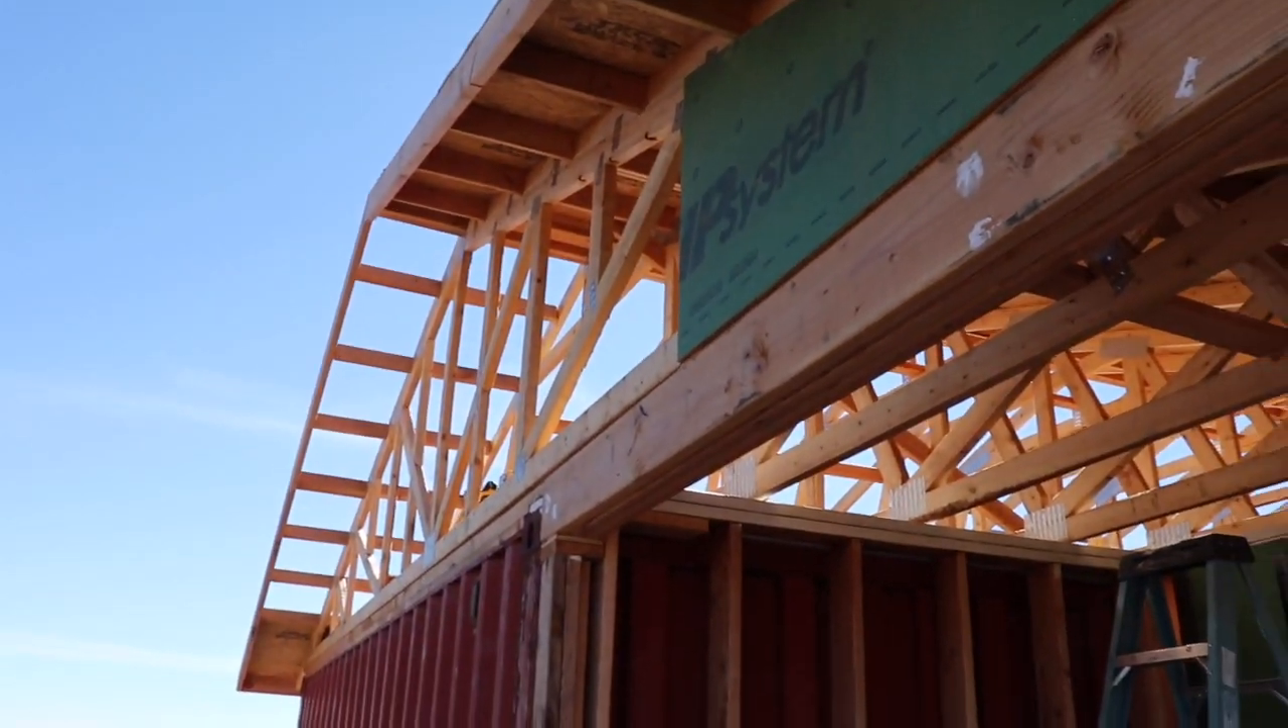You can see all the trusses are up.